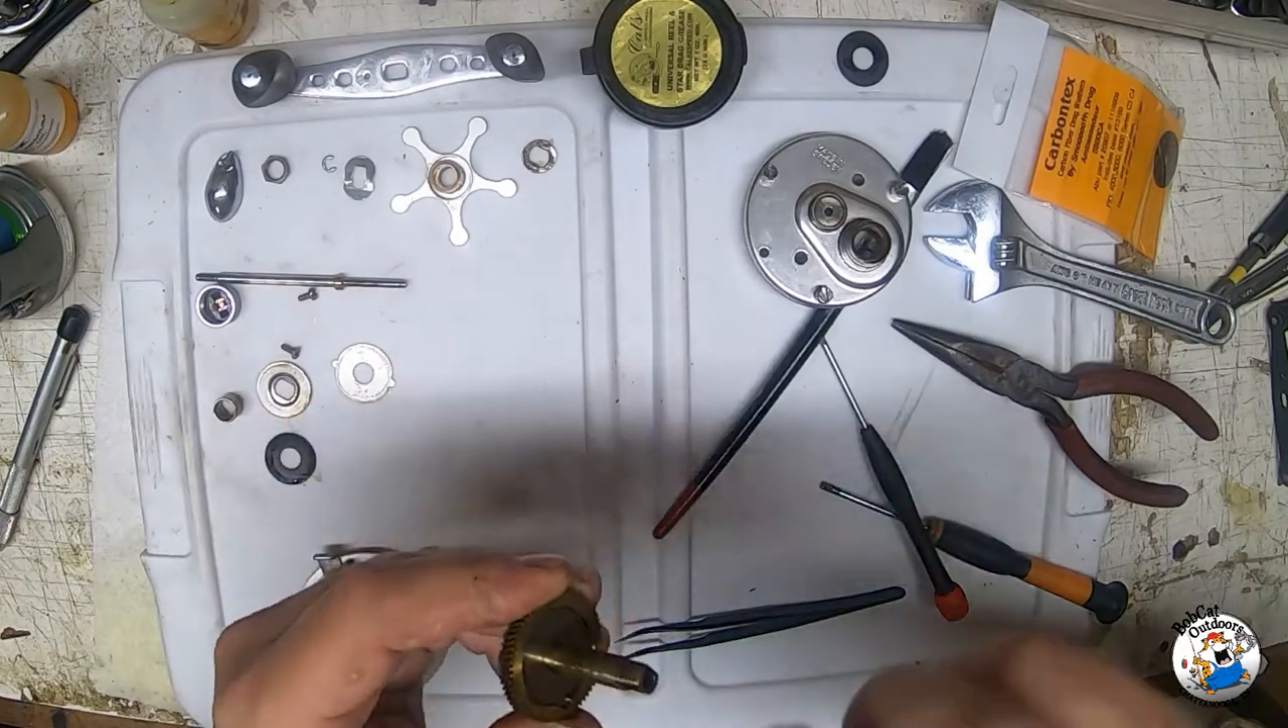So i've taken the cog out the whole uh gear out and i'm going to tap it see if i can free that one up.